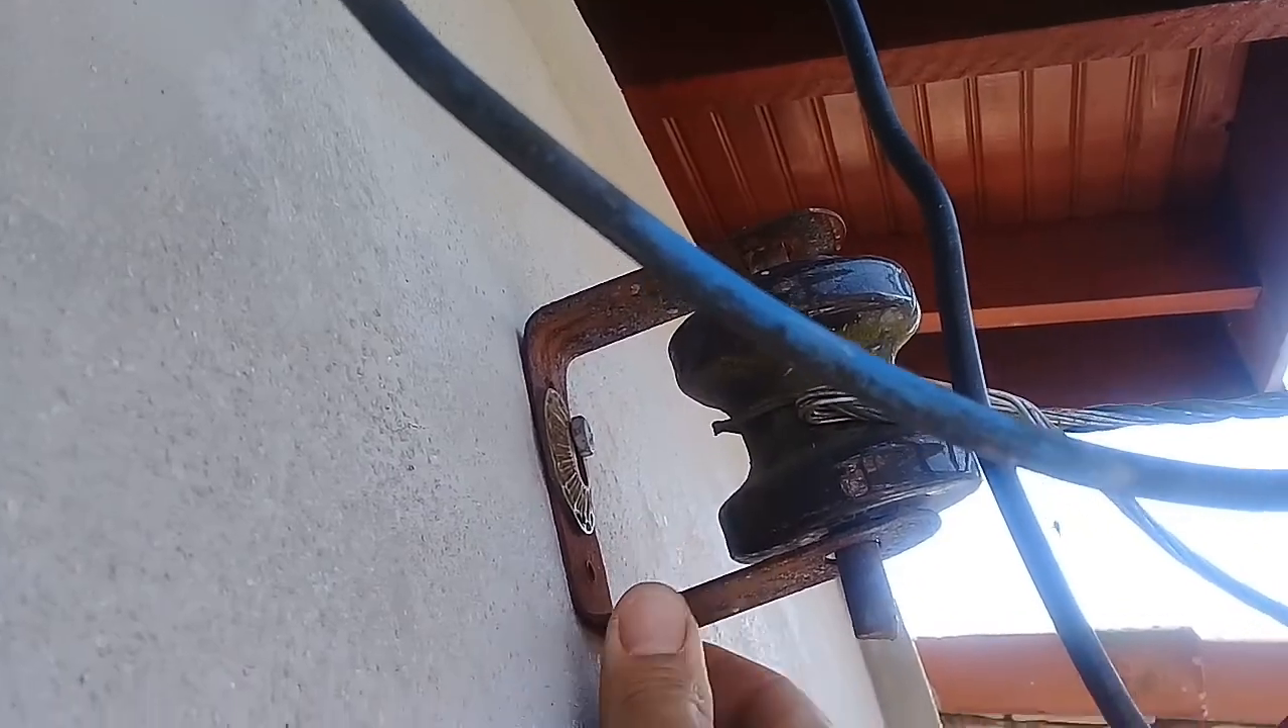Olha aí o suporte de ancoragem está na parede.